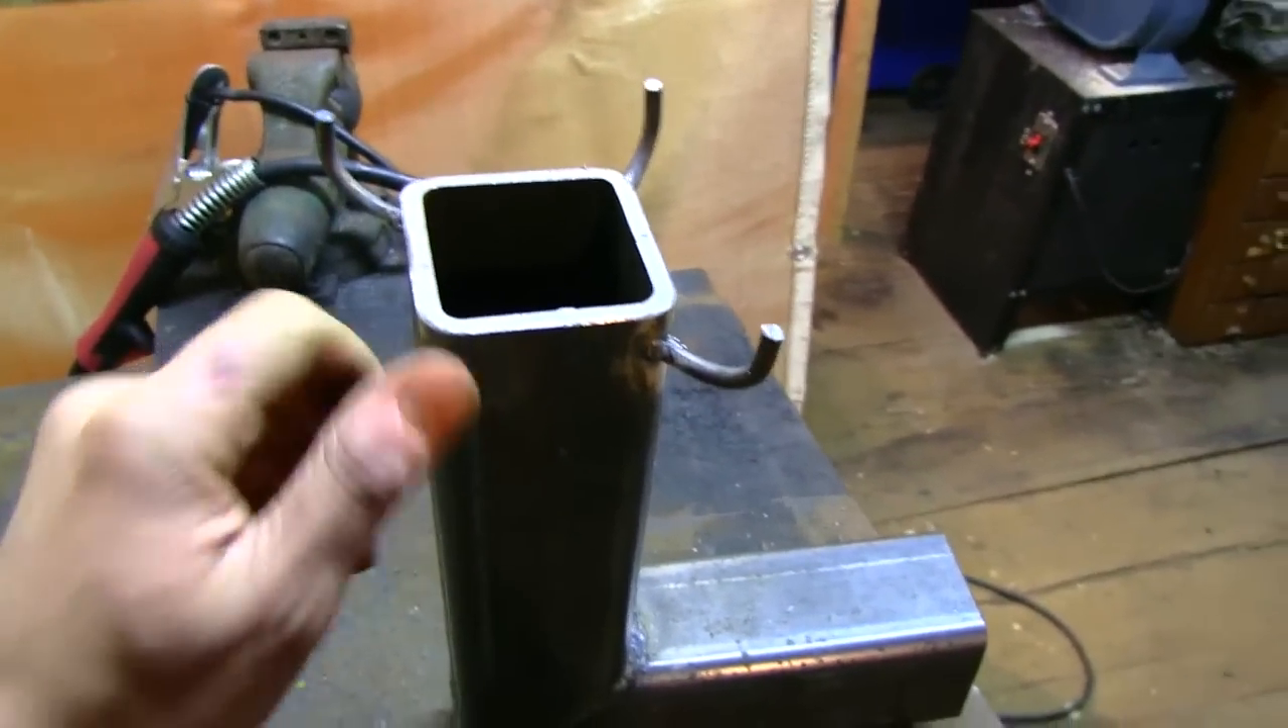We'll probably do the light up in another video, but you can see the little burner holders that we welded on up here.